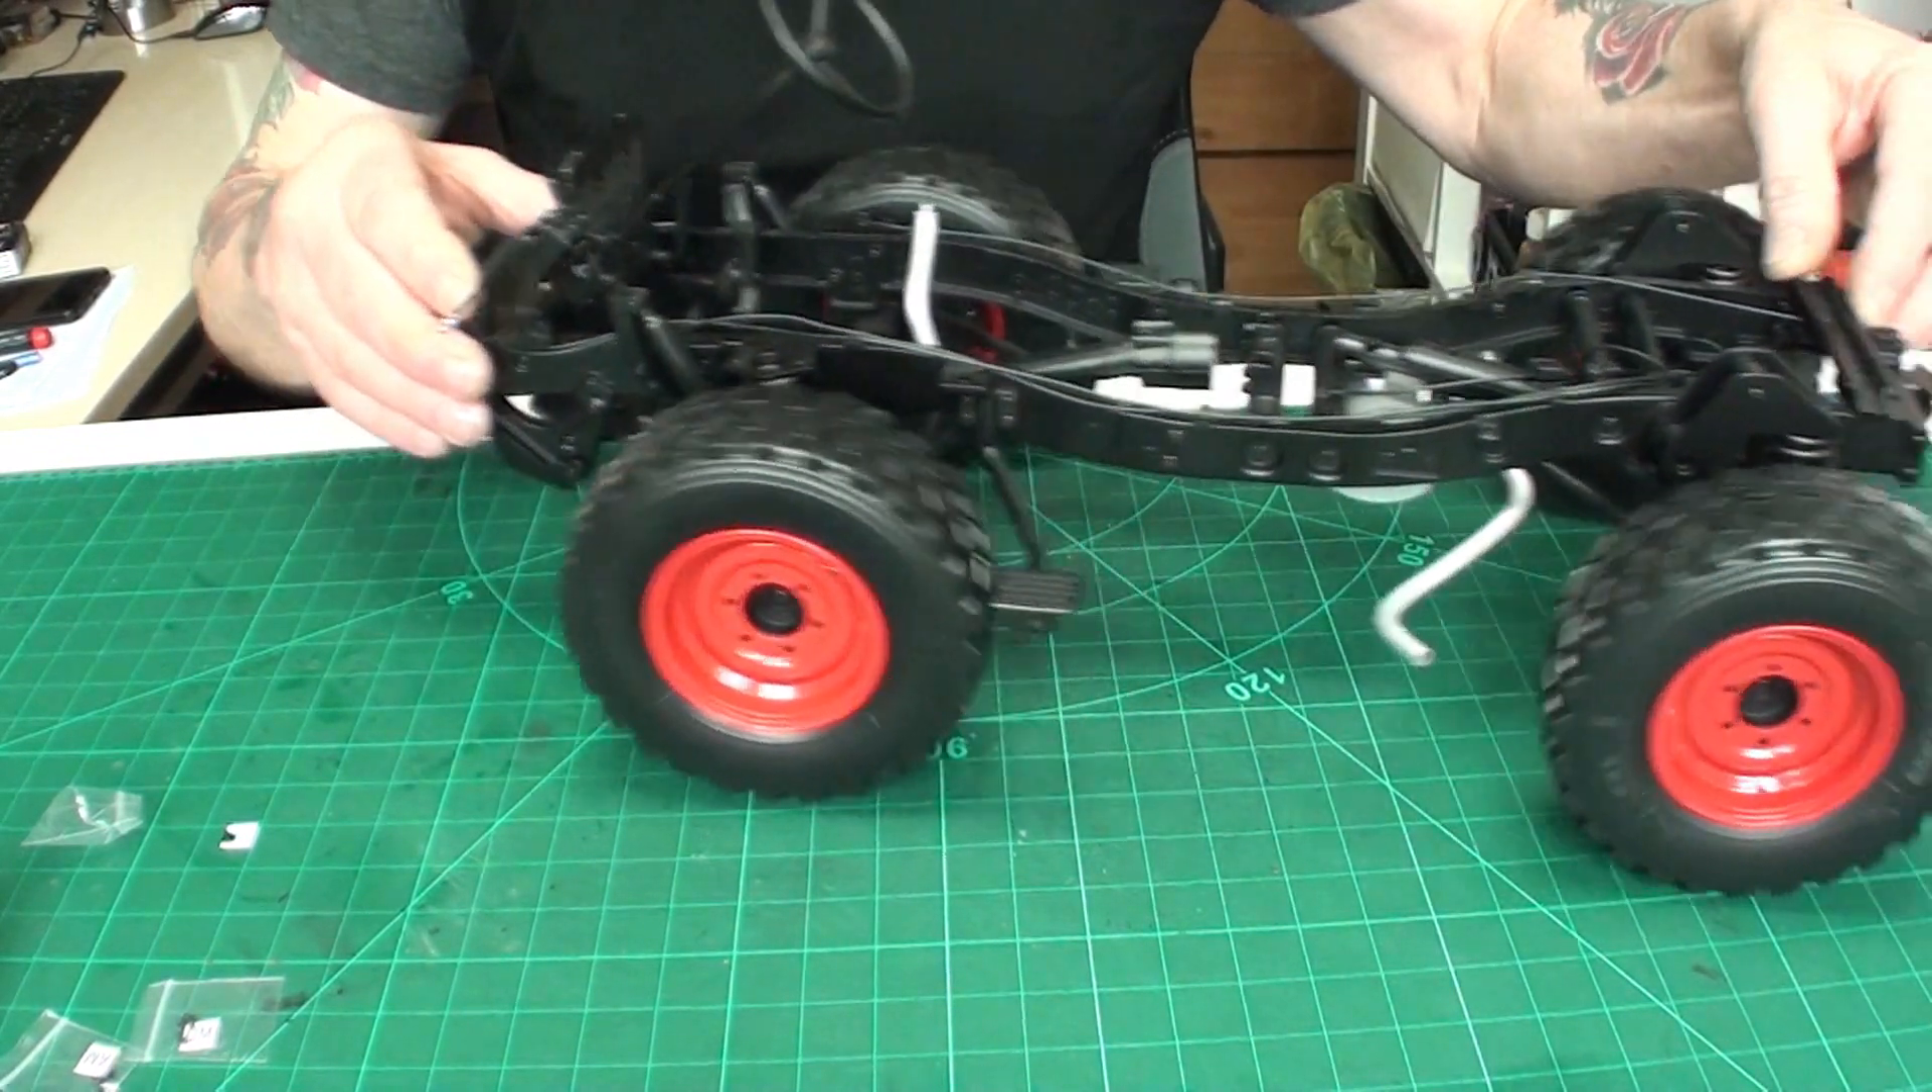Und ich habe doch schon mal die Räder ran geschraubt.